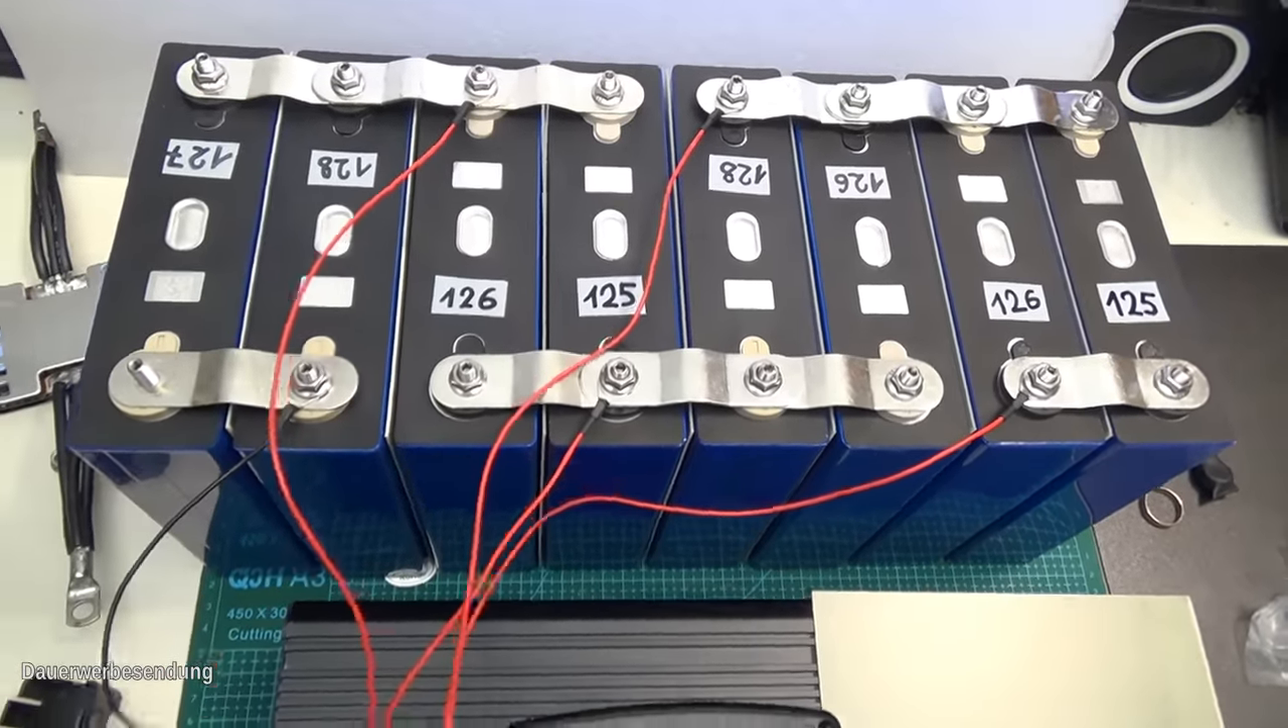Balancierkabel habe ich schon auch angeschlossen.